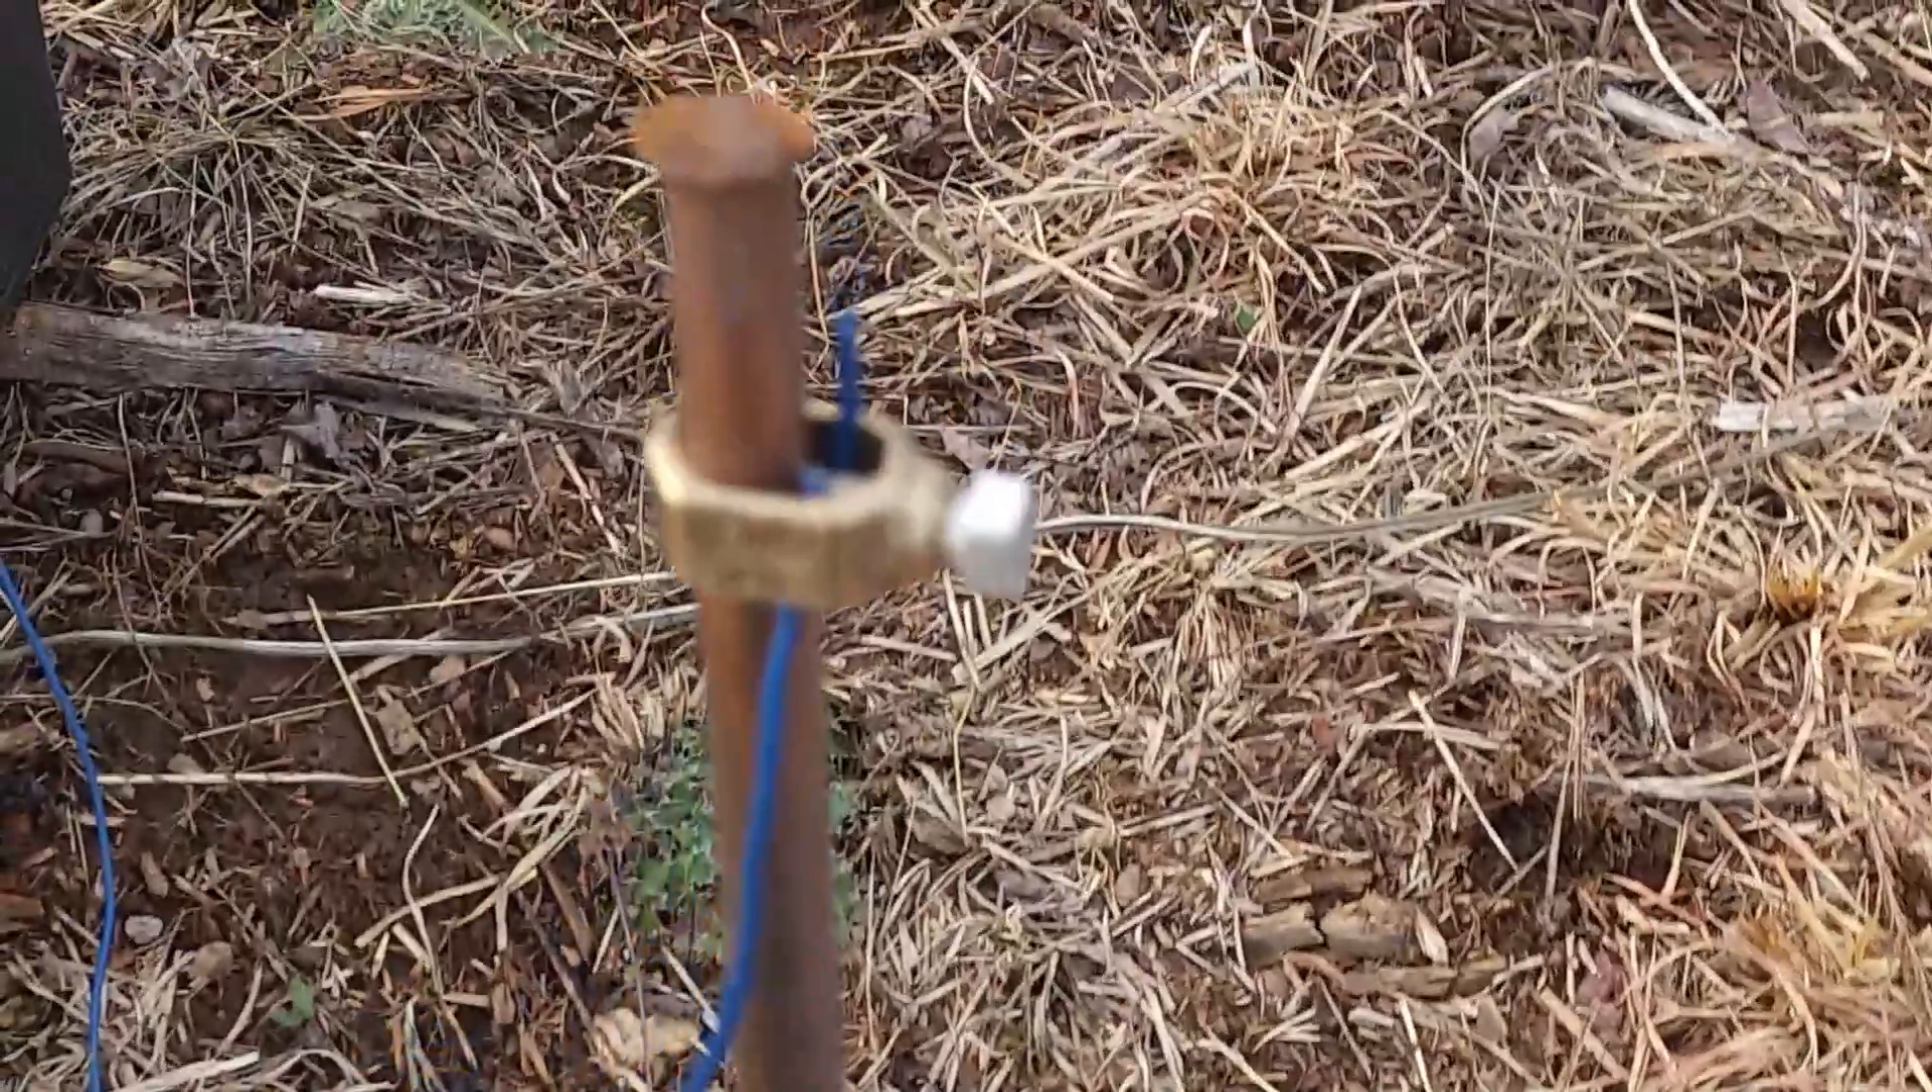So there's the blue wire leaving the battery box going over here to this ground rod and you can see i've got this acorn clamp attached to the ground rod and then the ground rod driven into the ground.